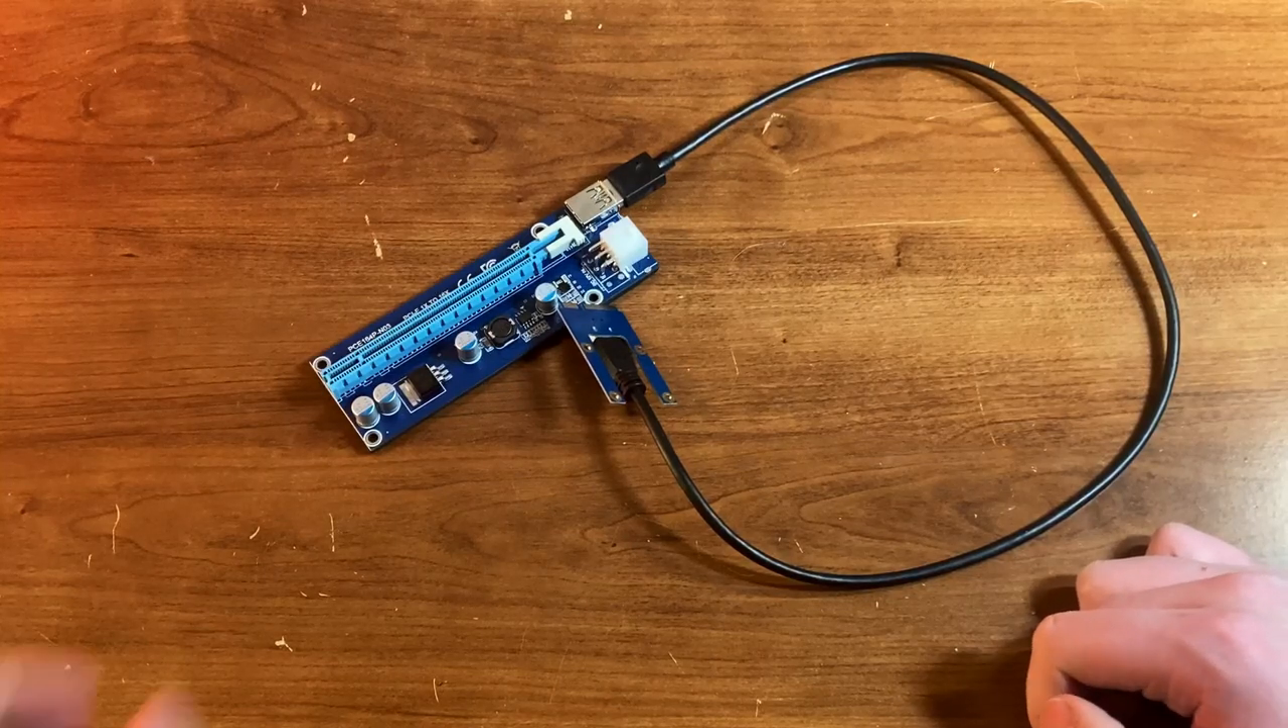Now the adapter is basically ready, except next we have to put in the graphics card, which goes in here.